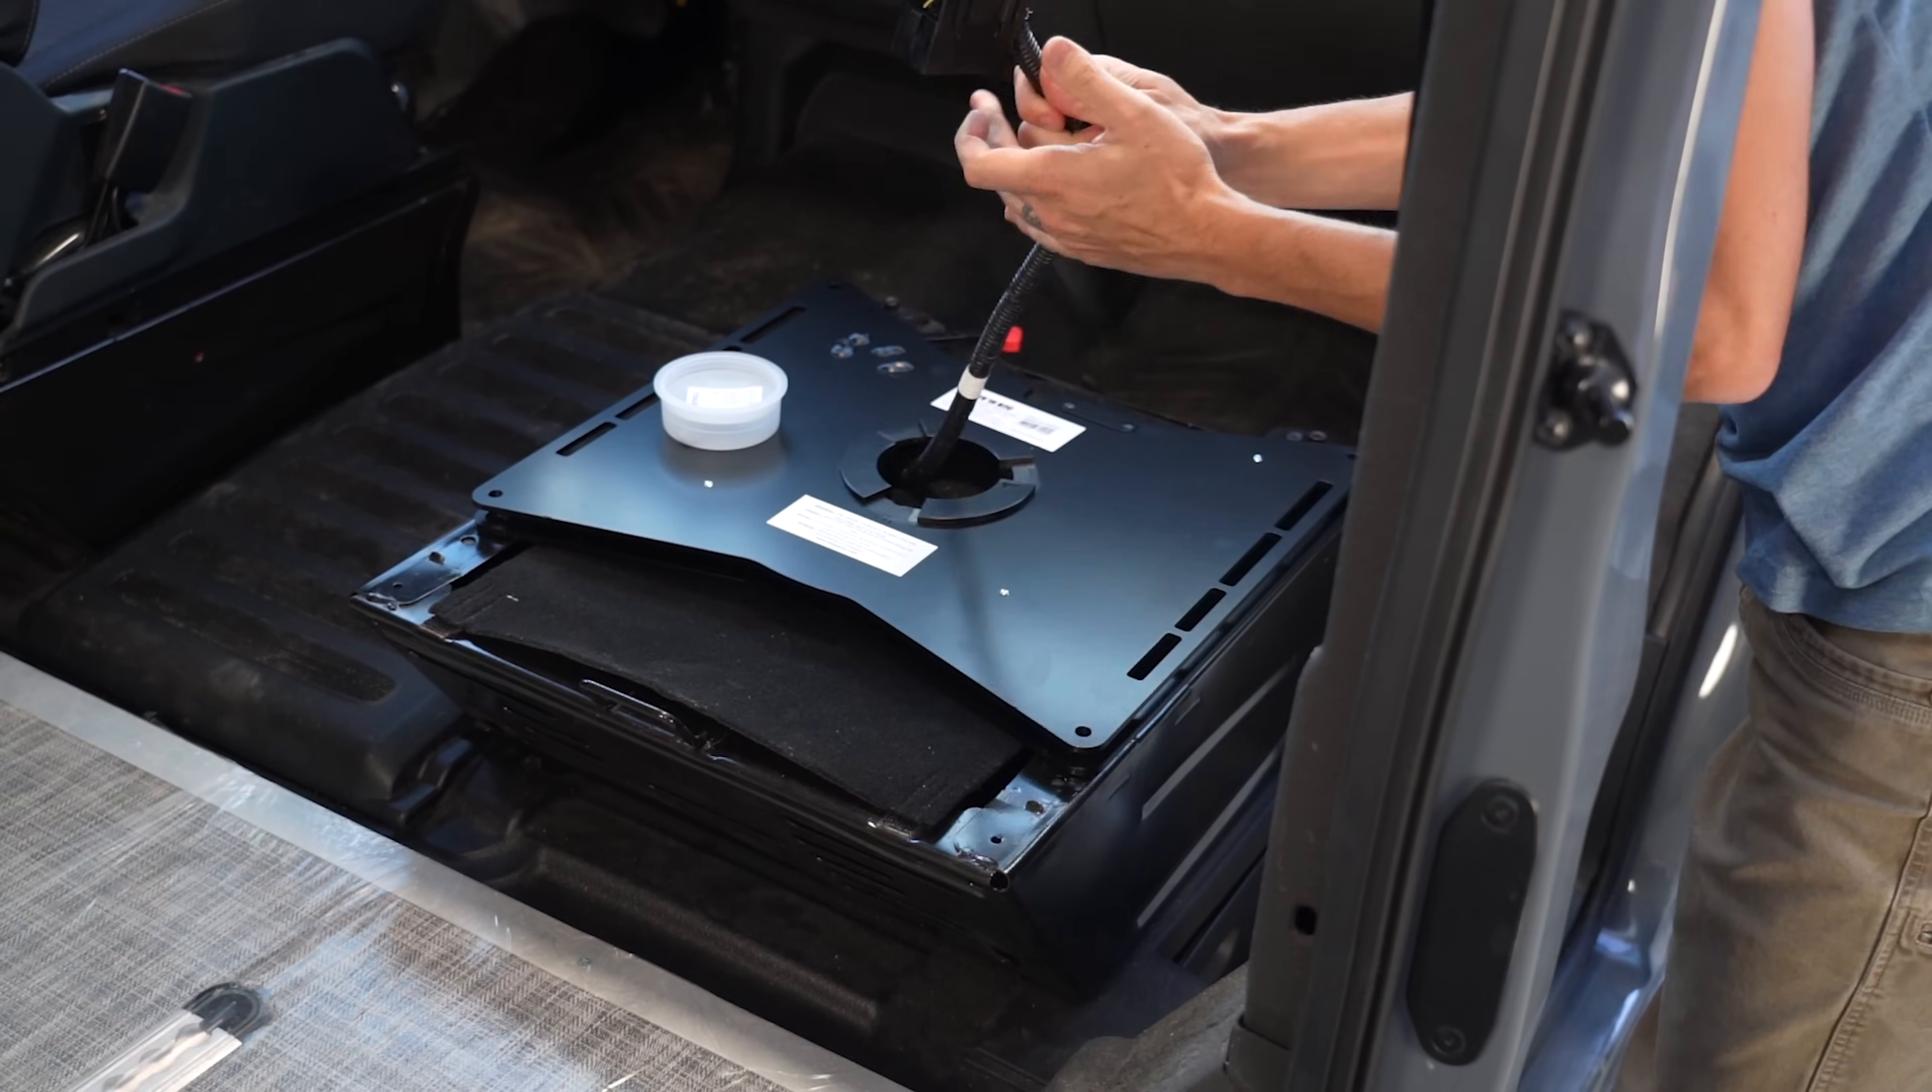To install the swivel I put the passenger side swivel into place and pulled the wiring harness through the center of the swivel.